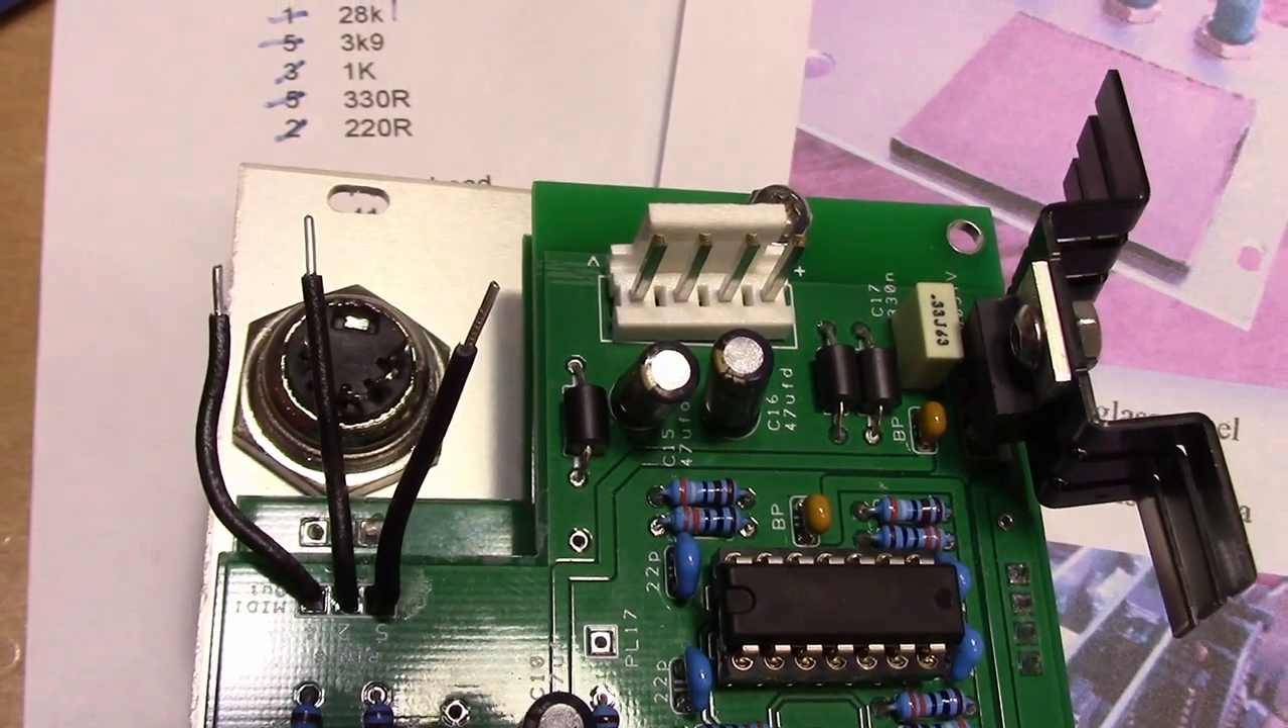I've already stripped the wires. All I have to do now is solder them to those pins down there, and we'll be done.